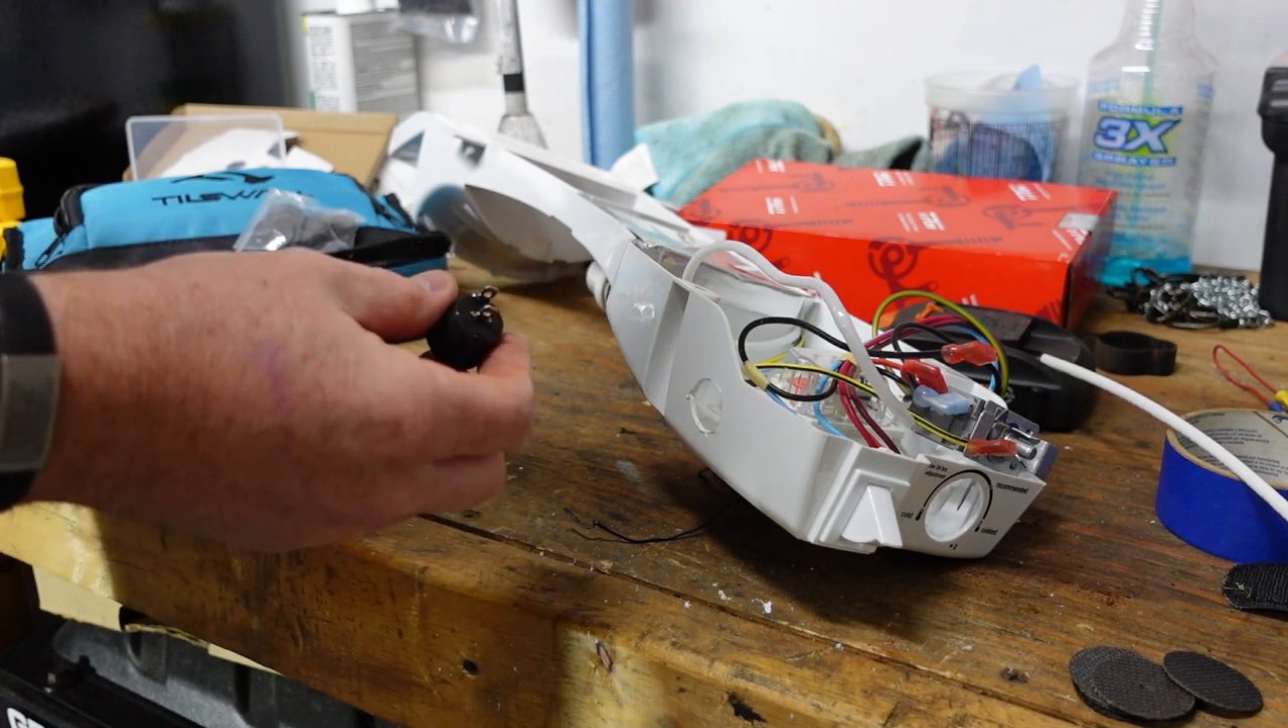I don't want to push the switch in yet because I'm afraid once I get it in, it's going to be a real bear to get back out.